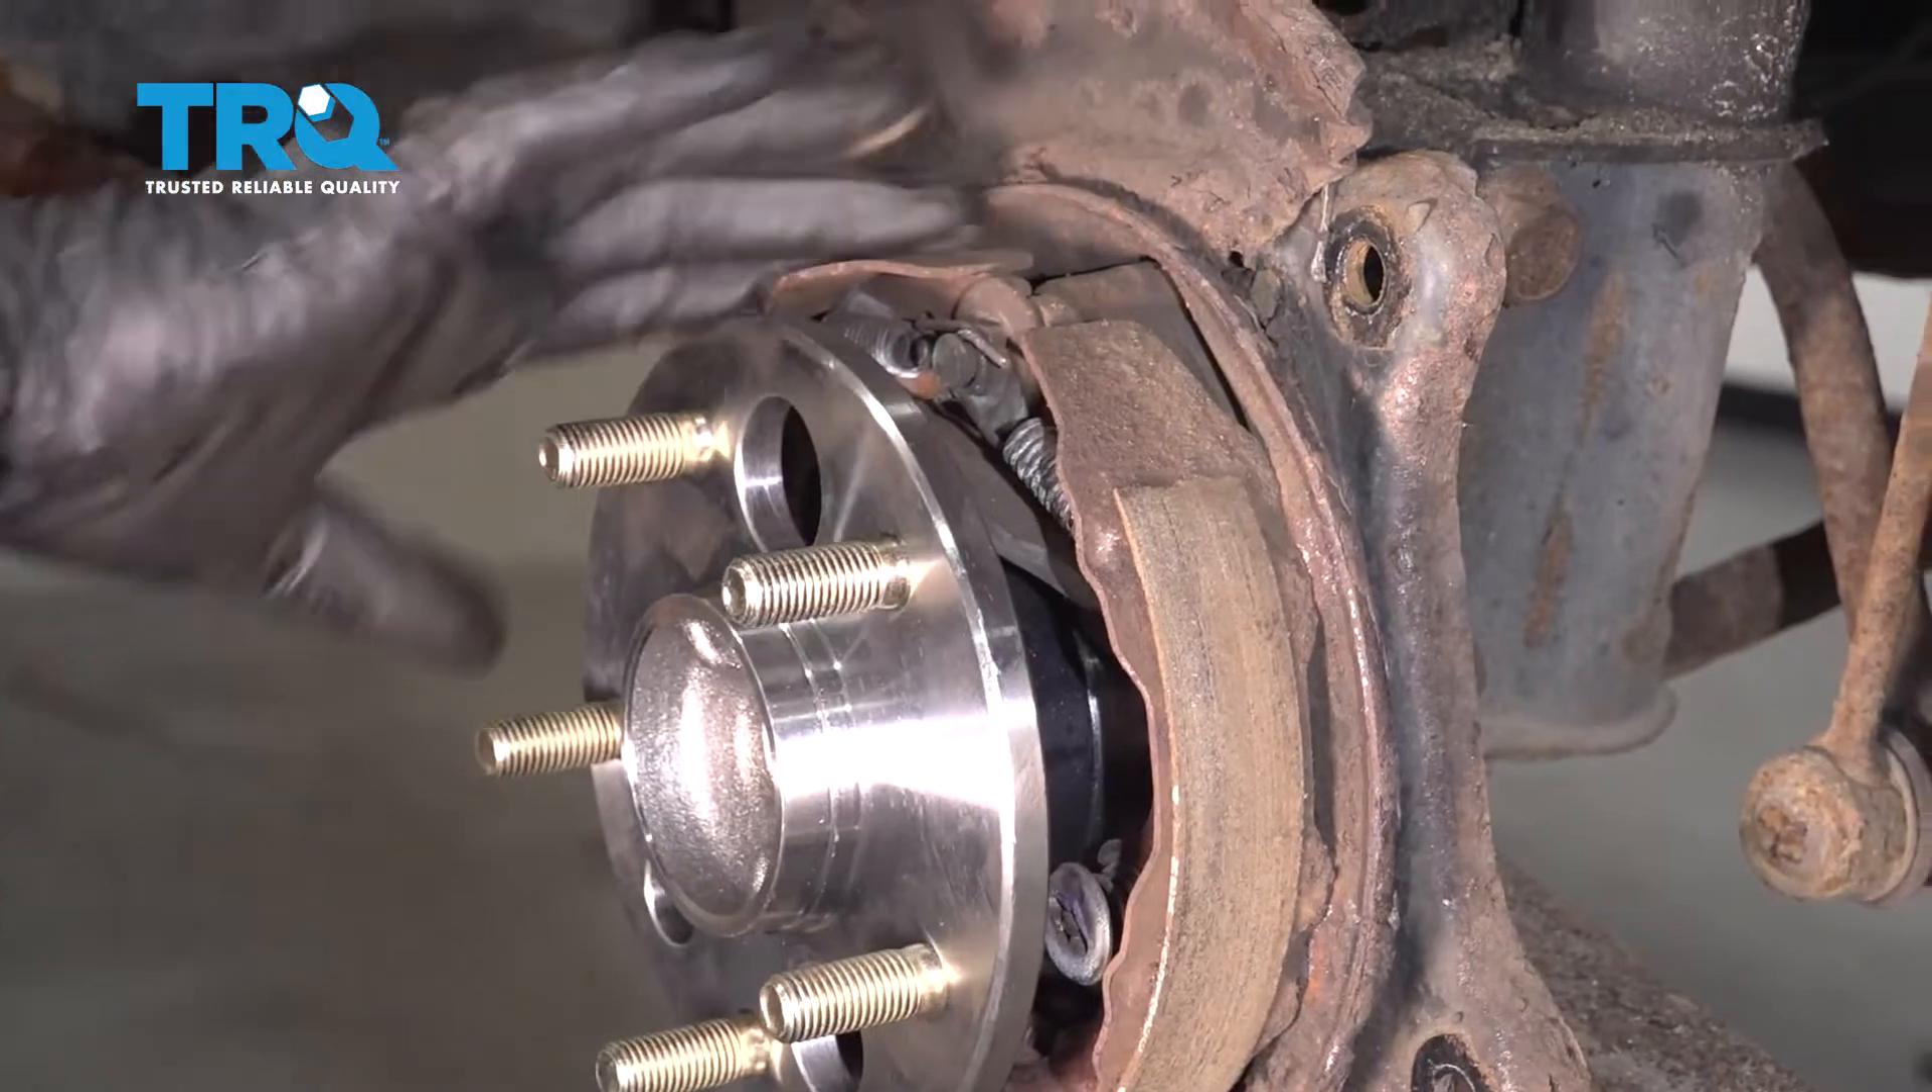Okay, so now that we have the rotor out of the way, we have a nice clear view of our emergency brake shoes.